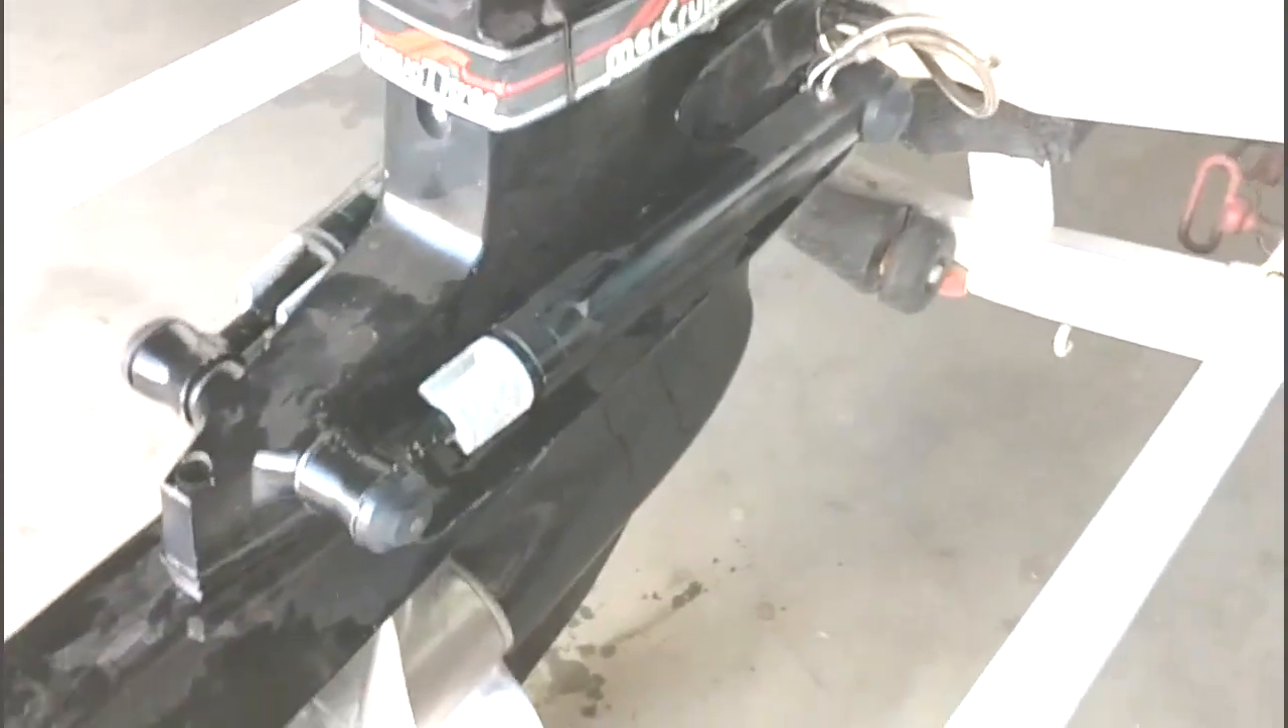Okay we've now got the drive reinstalled on the back of the boat with the hydraulic cylinders installed and we have it trimmed all the way down.